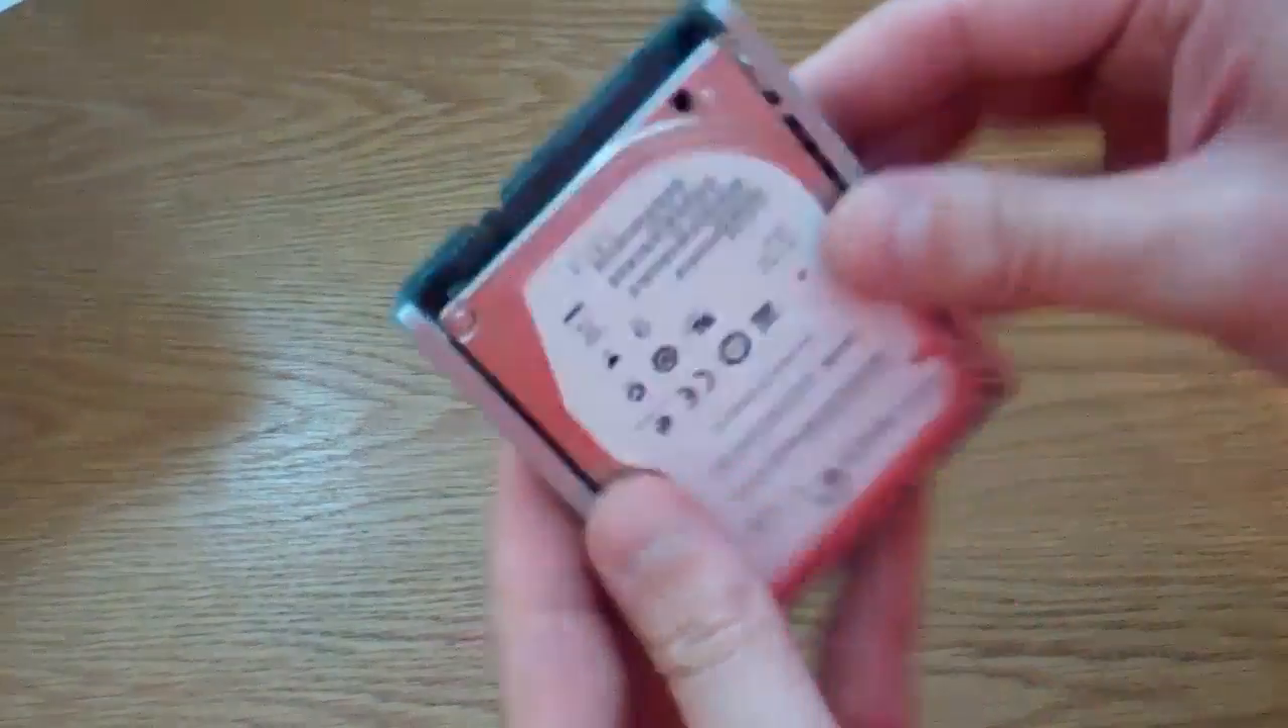So here we have the new hard drive in the cradle.